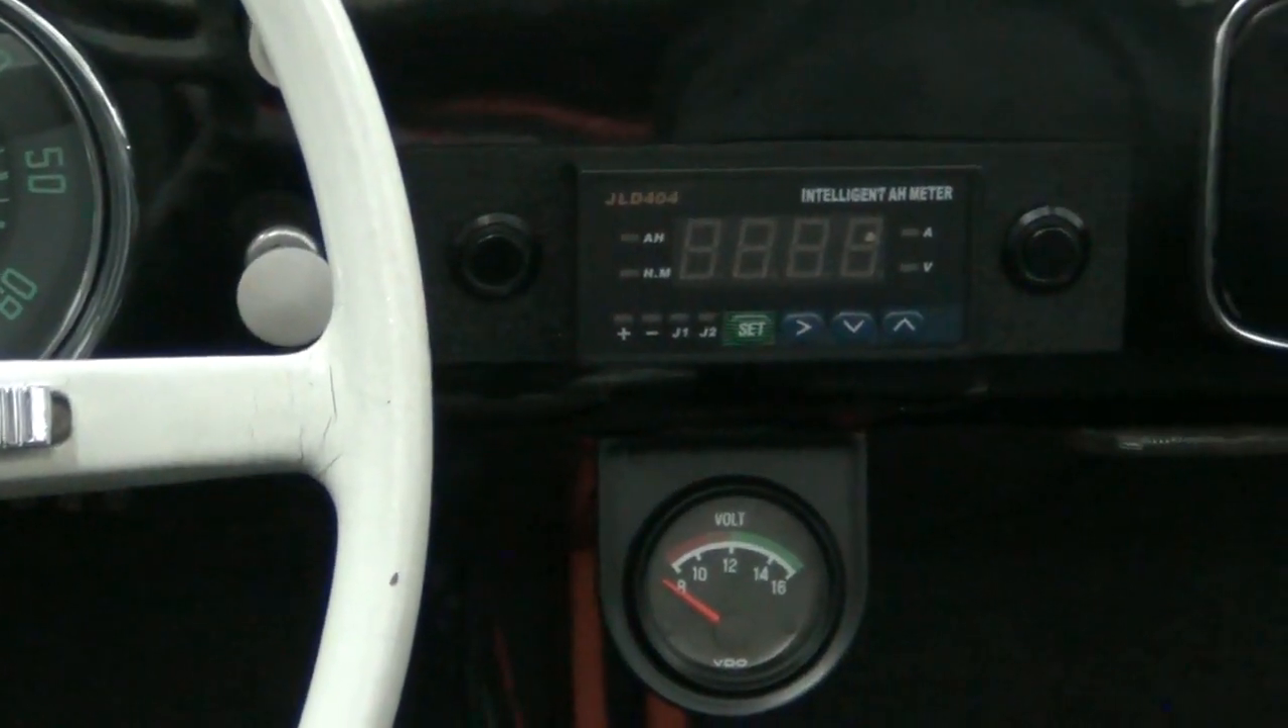We've added the JLD 404 and a couple of switches on either side of it.